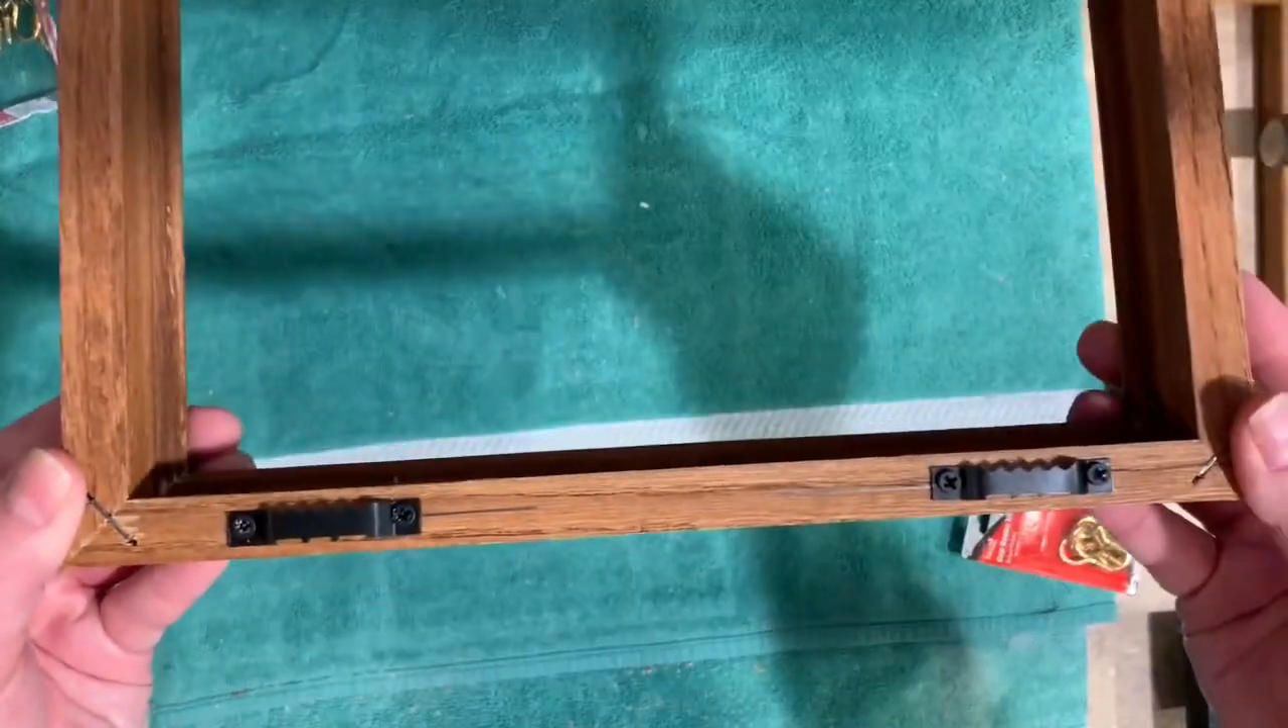I have the hangers installed to hold it on the wall.